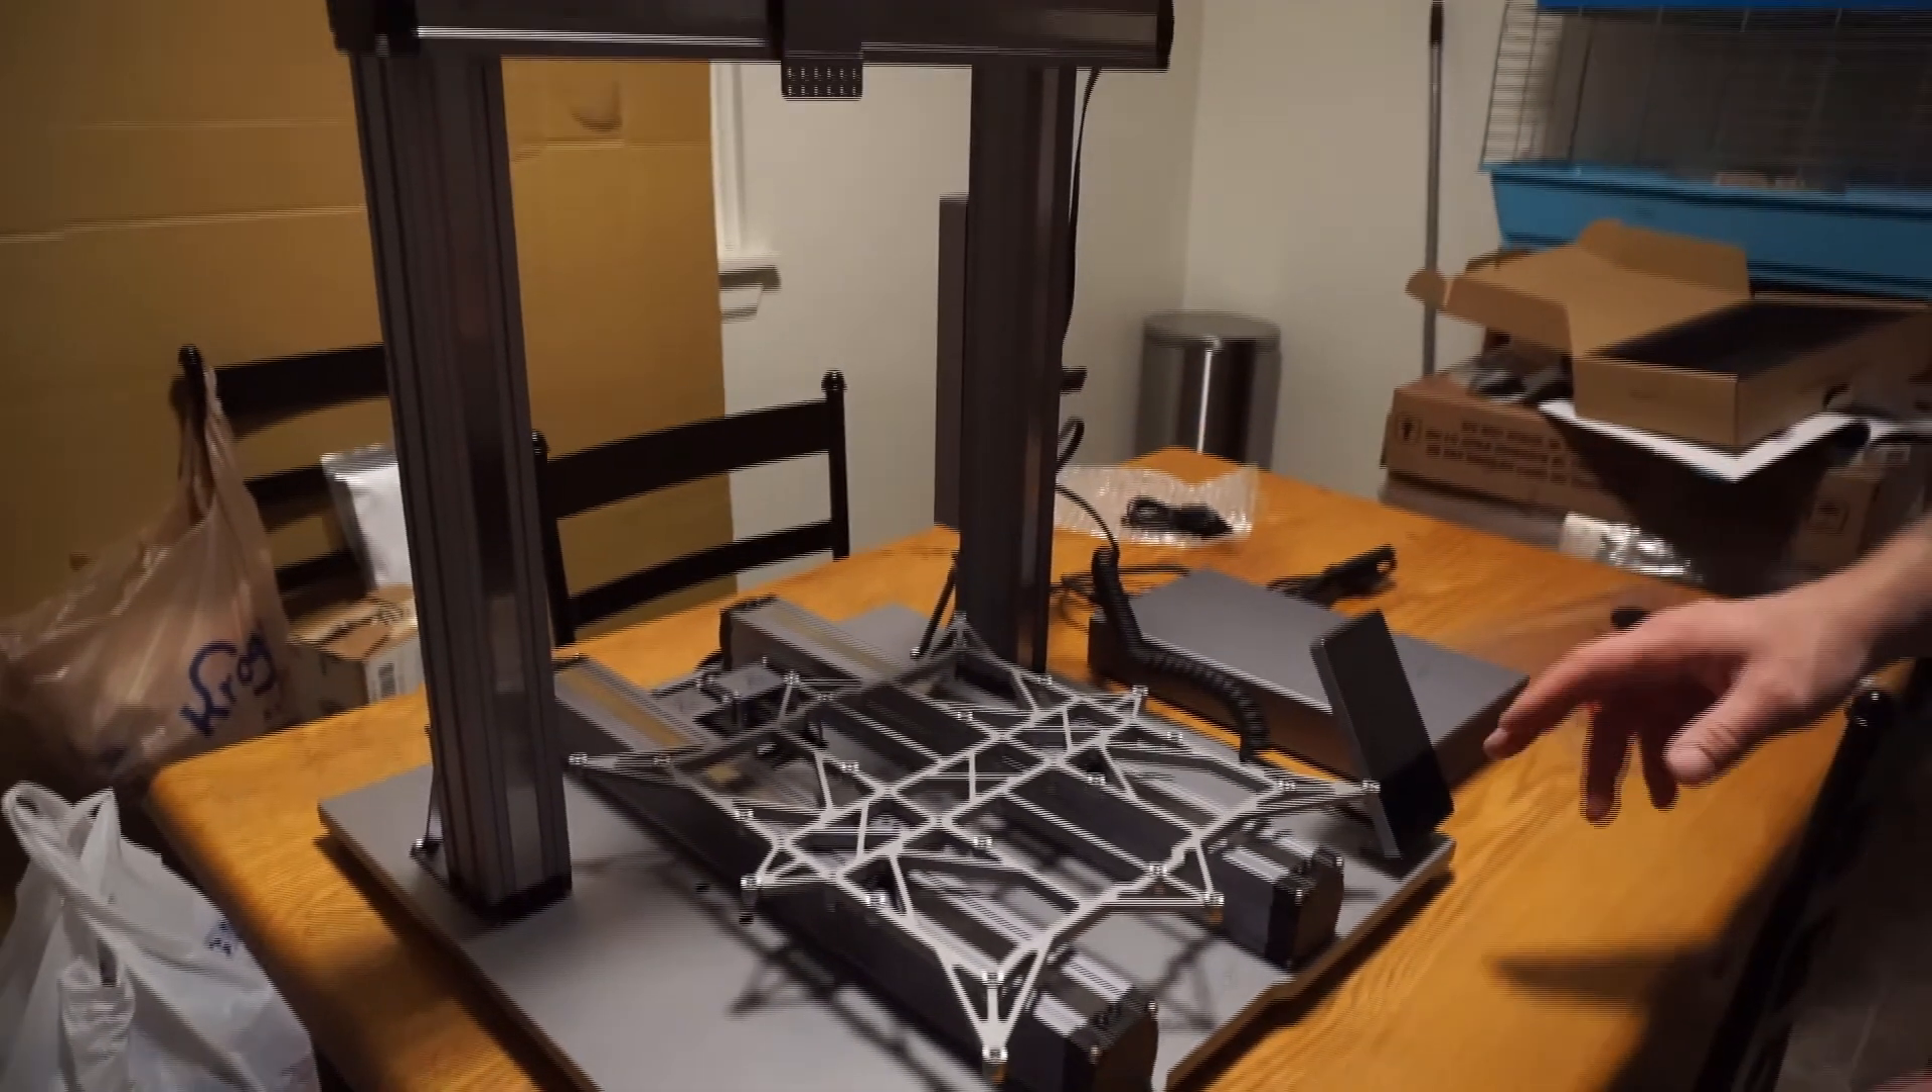This is the snap maker 2 .0 fully assembled minus whatever you want to do with end of arm tooling.